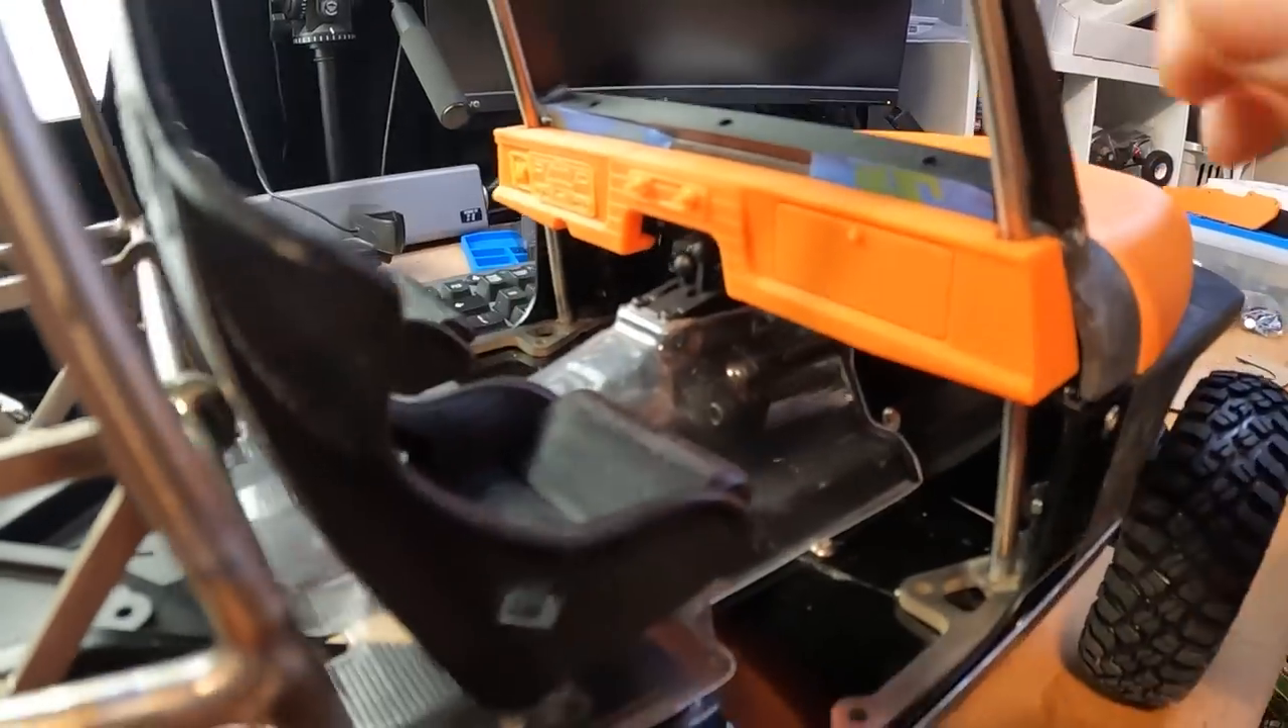Beyond that the dash that I didn't really show too well in the video is in place.